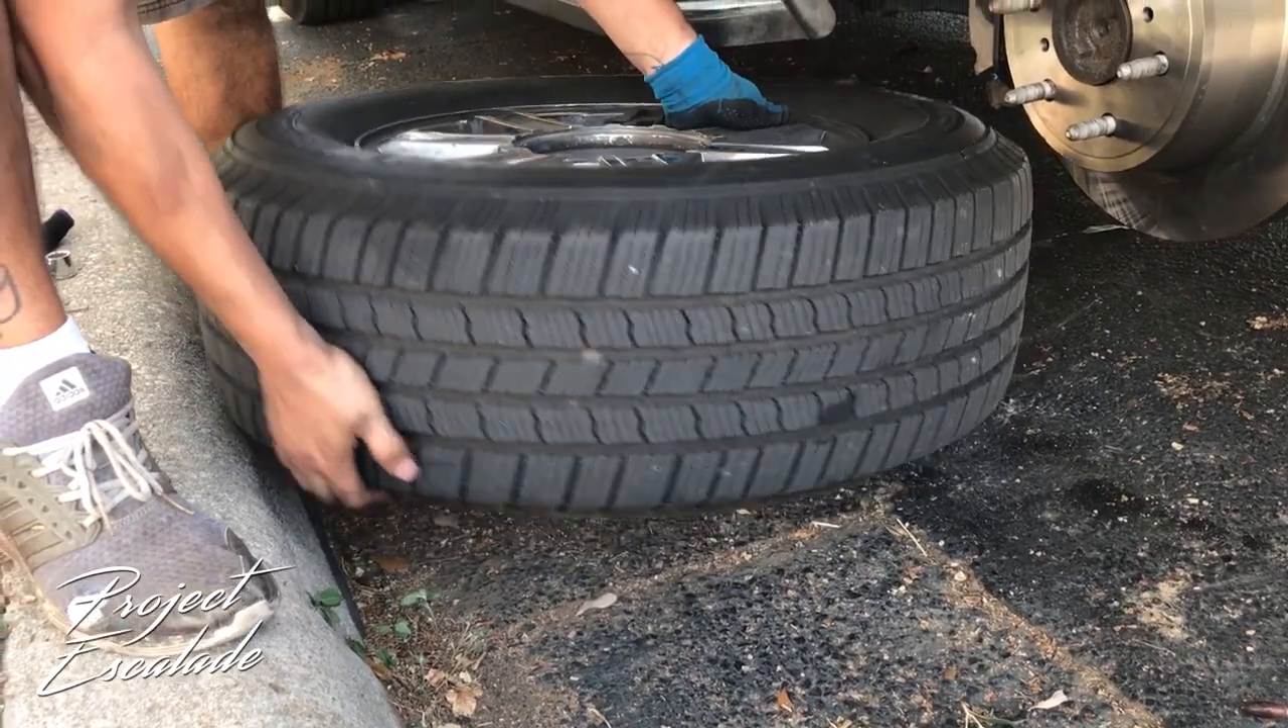Now all that's left is to get the tire back on.